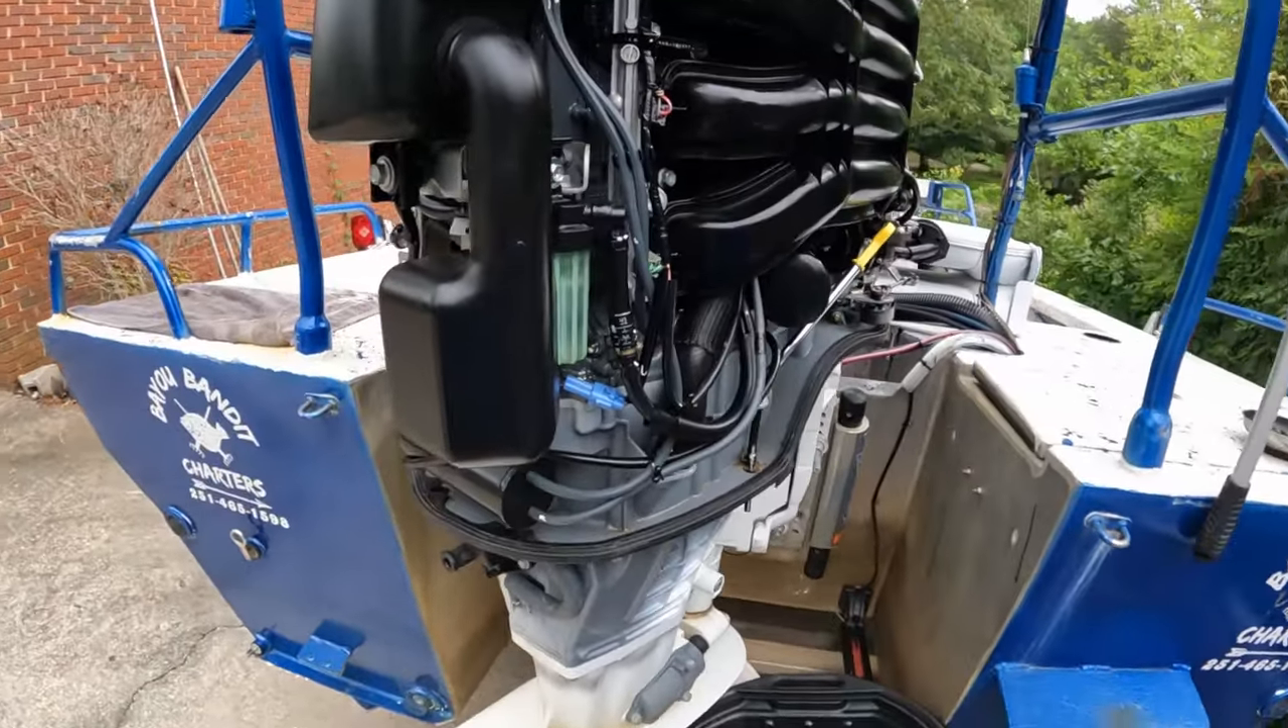I went ahead and removed all the side plastics from the motor.